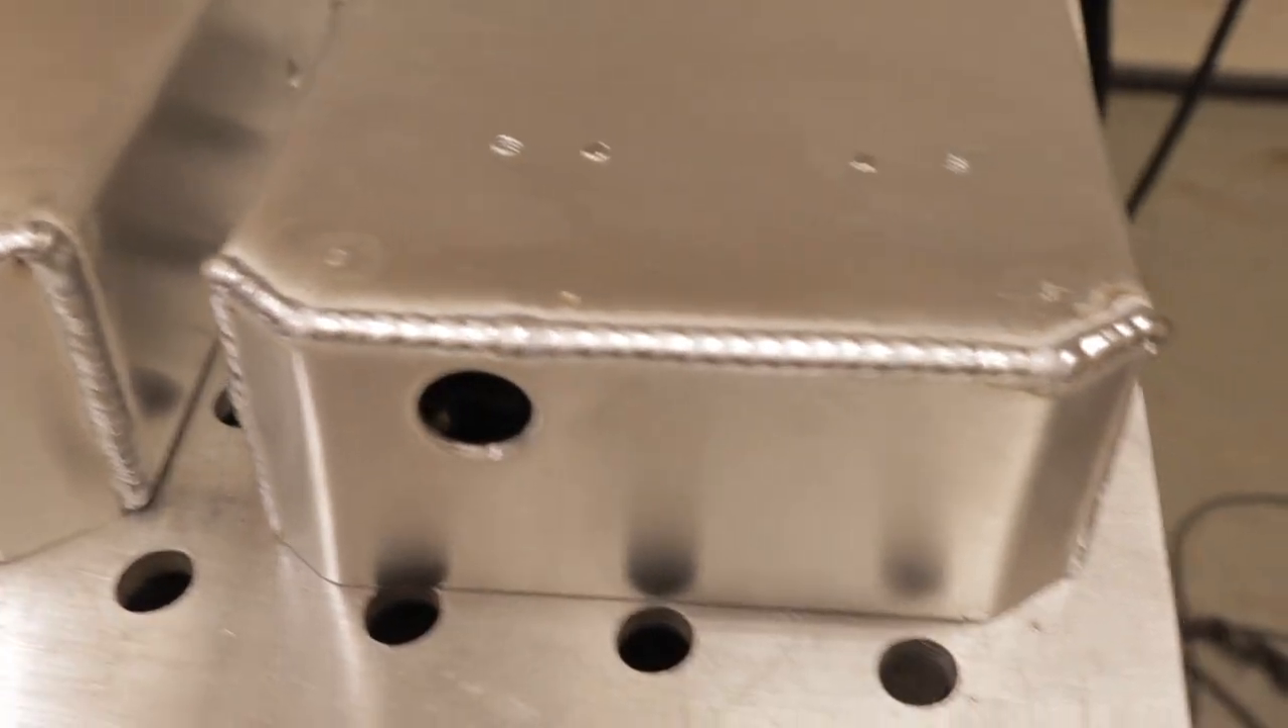I got all my plates welded on and now i'm ready to clean everything up.